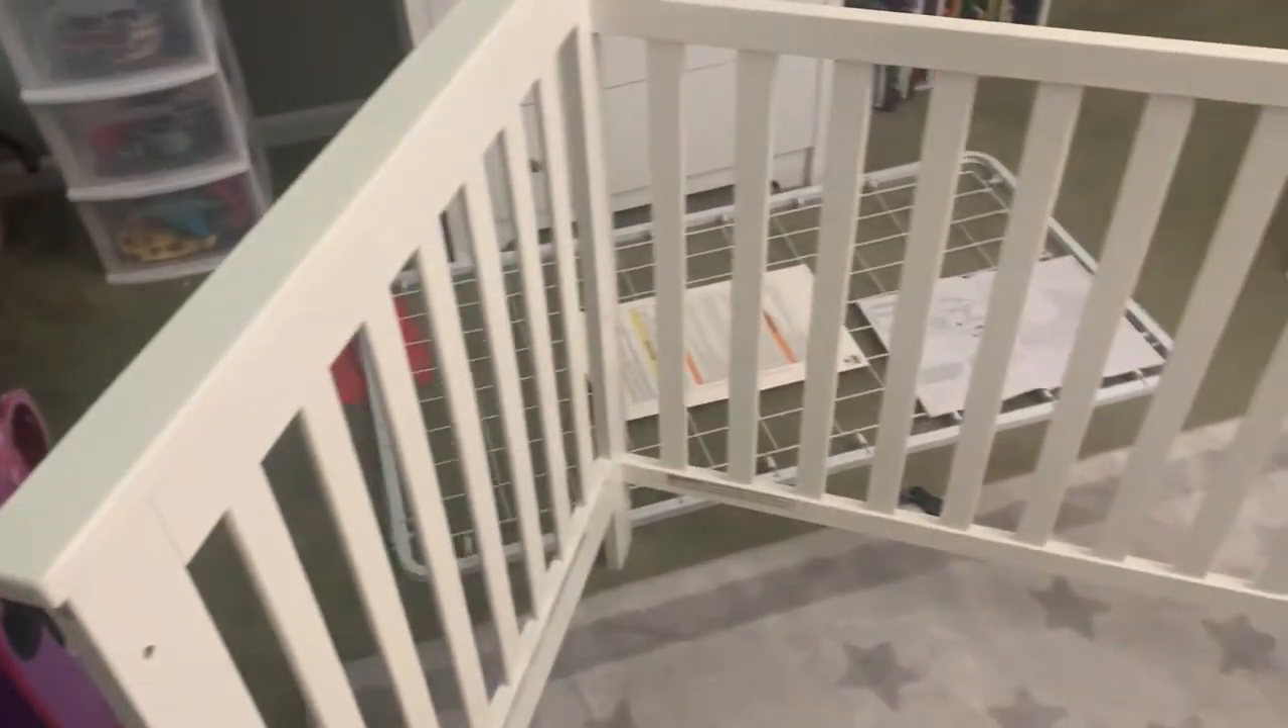With the sides on it this is what the crib looks like so far i still got to put the mattress holder in the bottom and i also have to put the other side of the crib on.